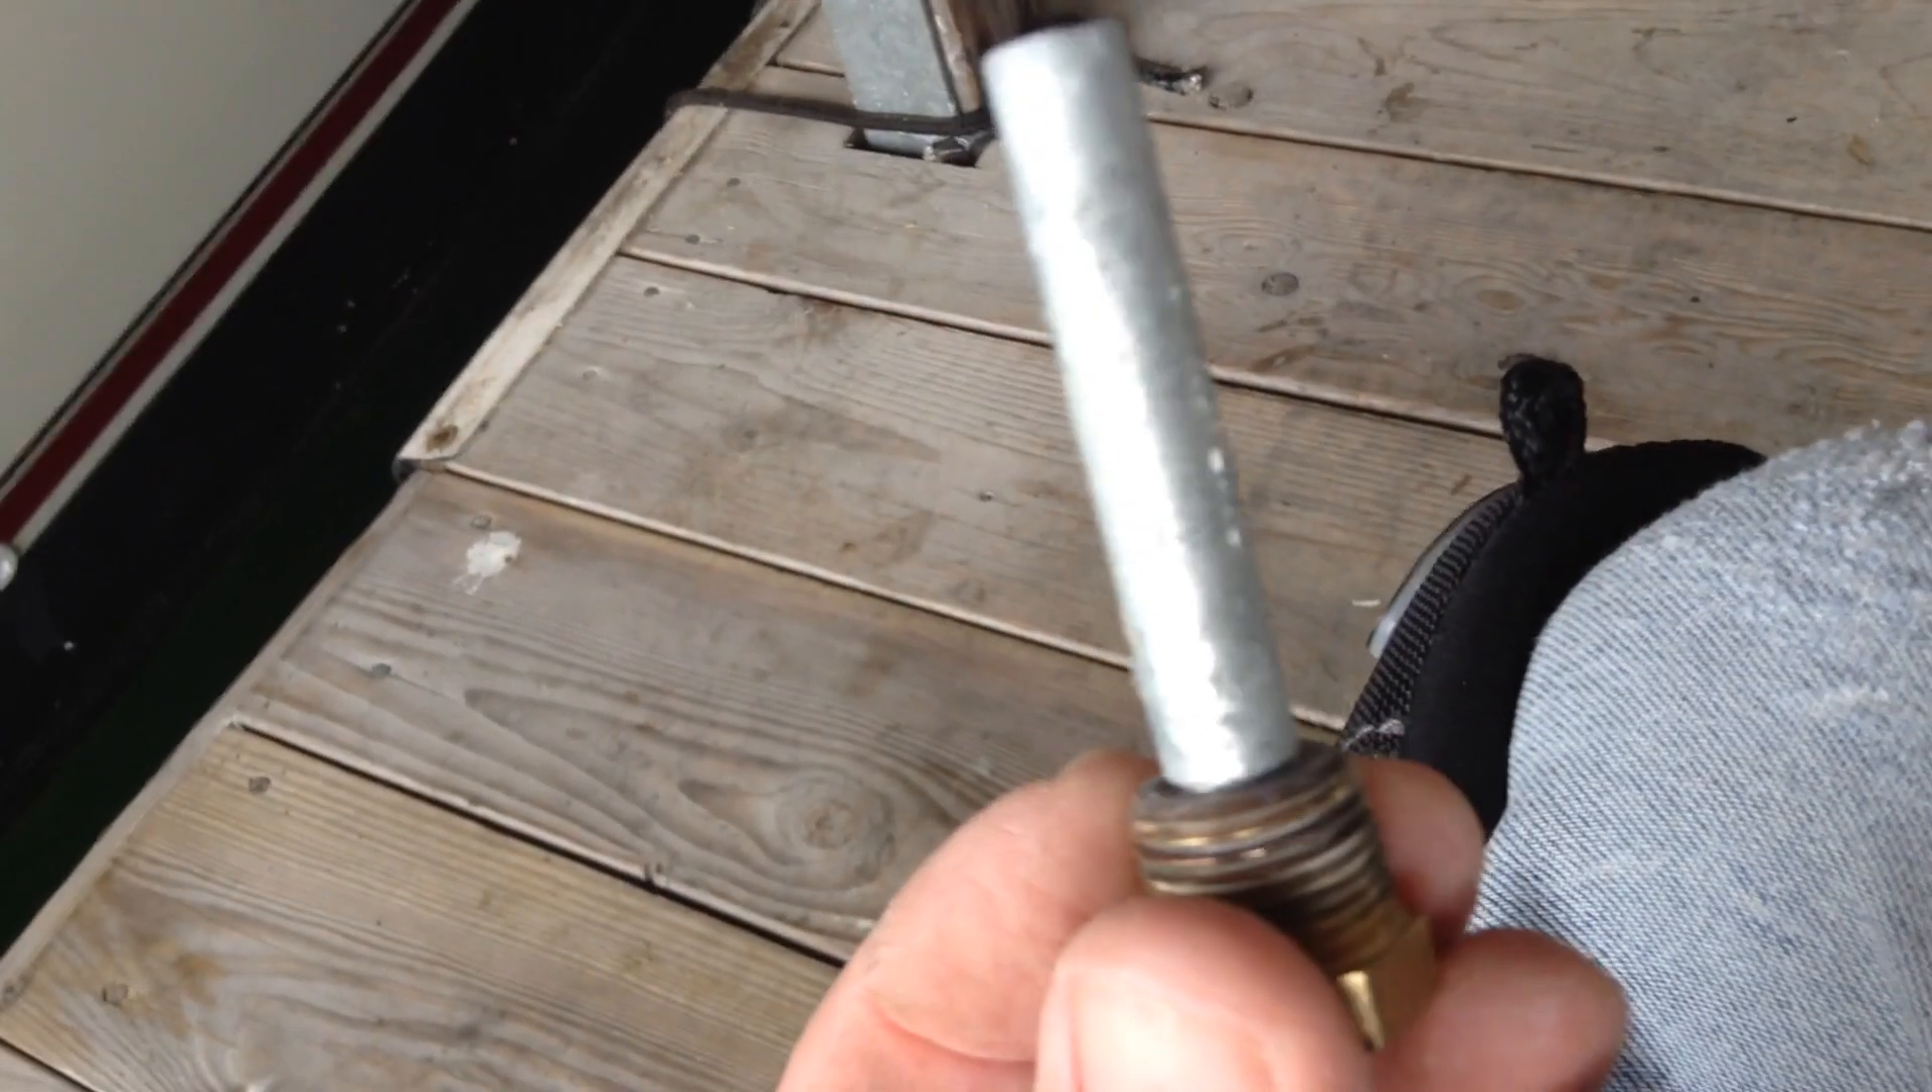Just get it in firmly. OK, we've installed the new zinc into the zinc holder.